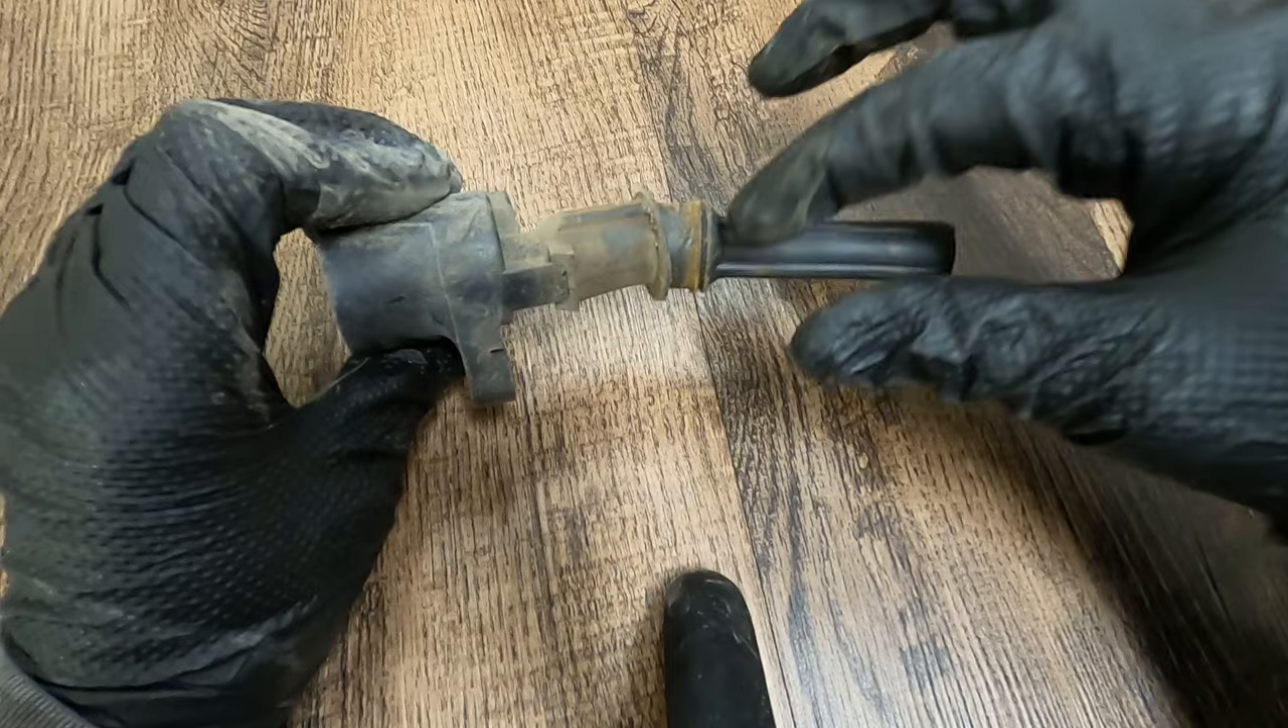So here we've got the coil out of the truck.